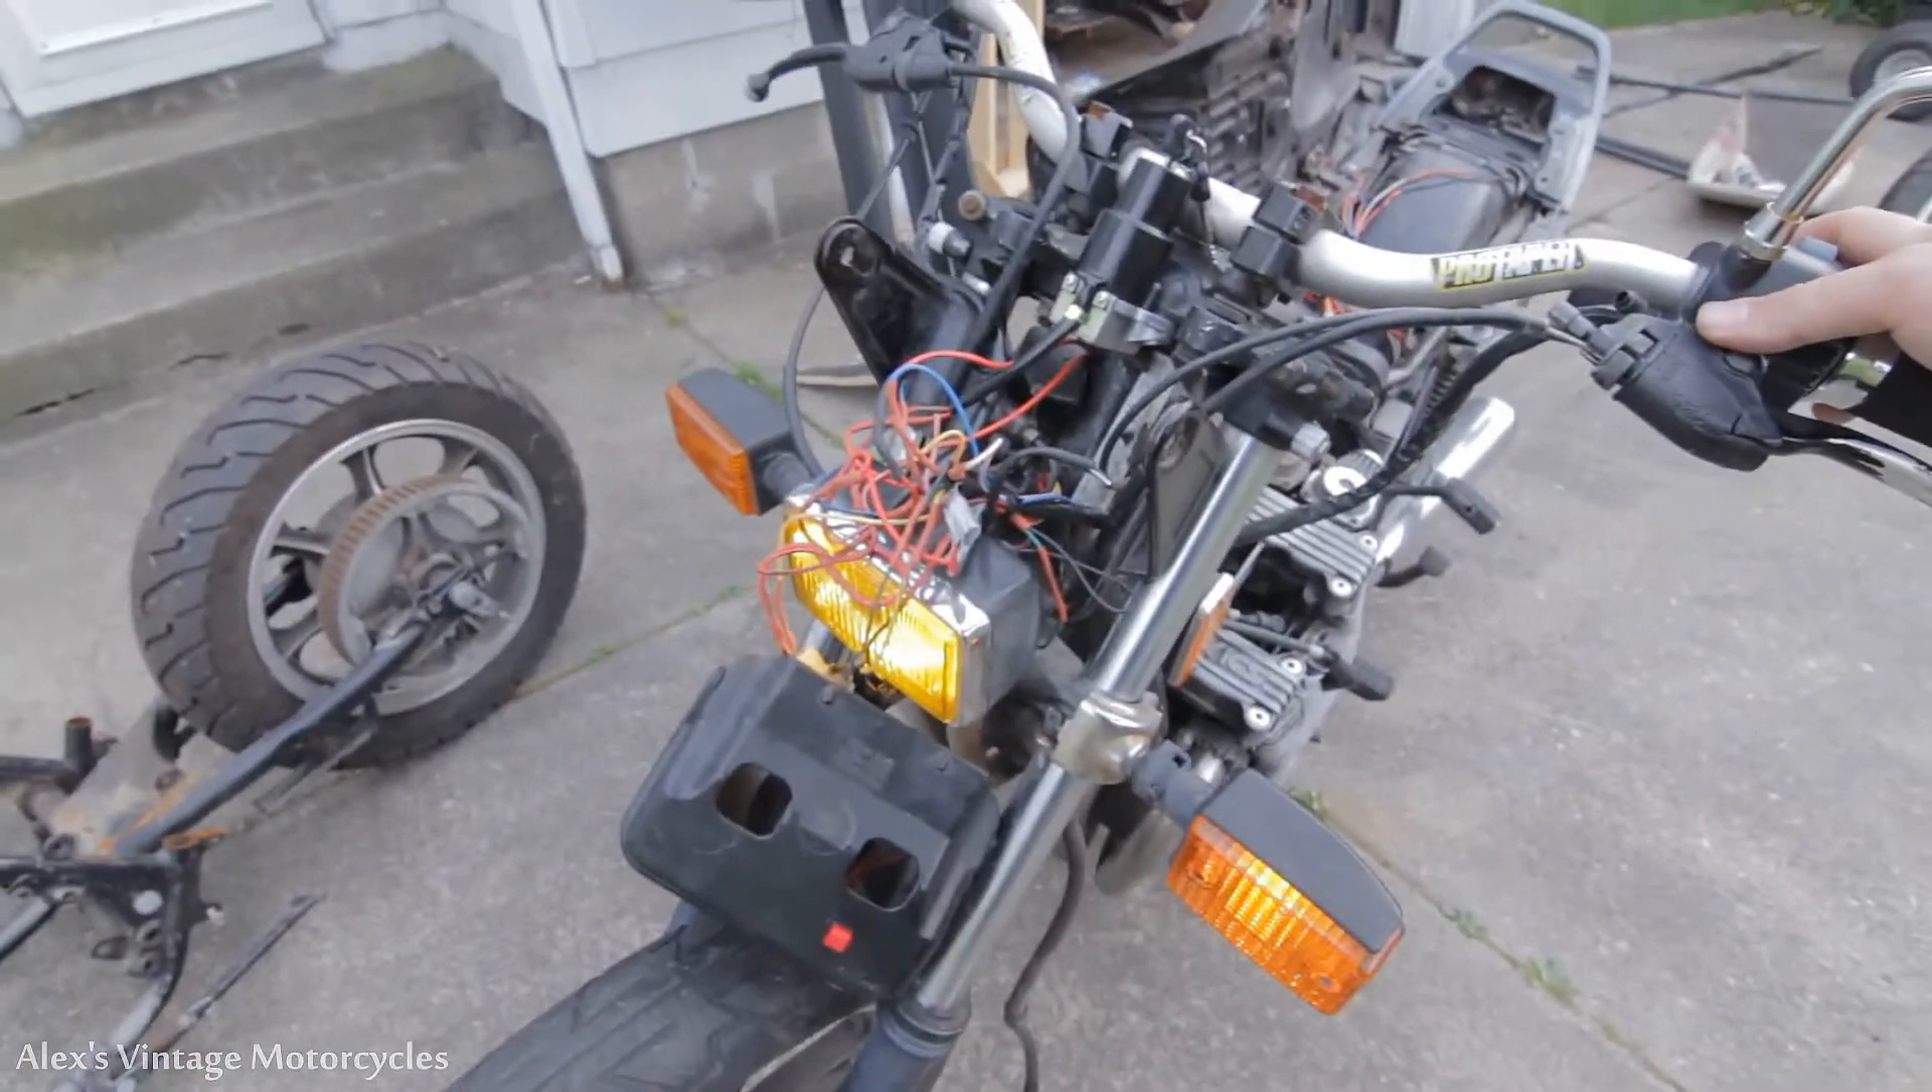I just got to mount the headlight.